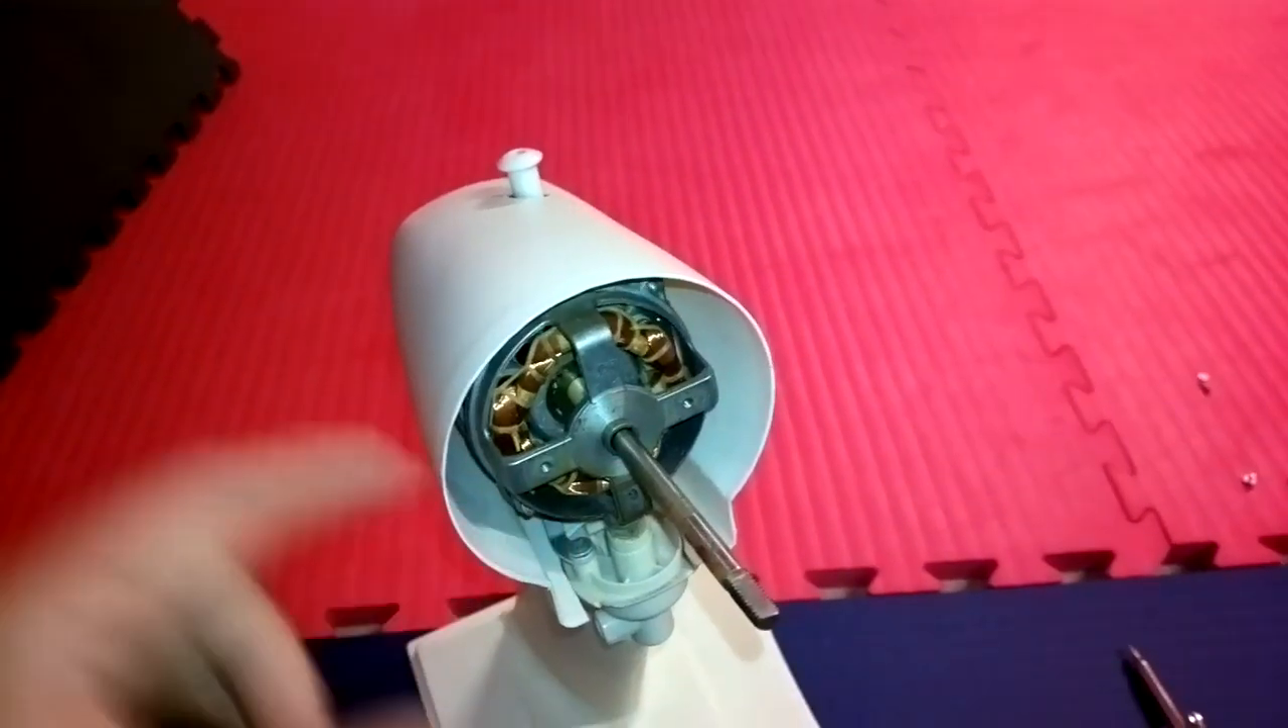So now you can see the fan motor is exposed.